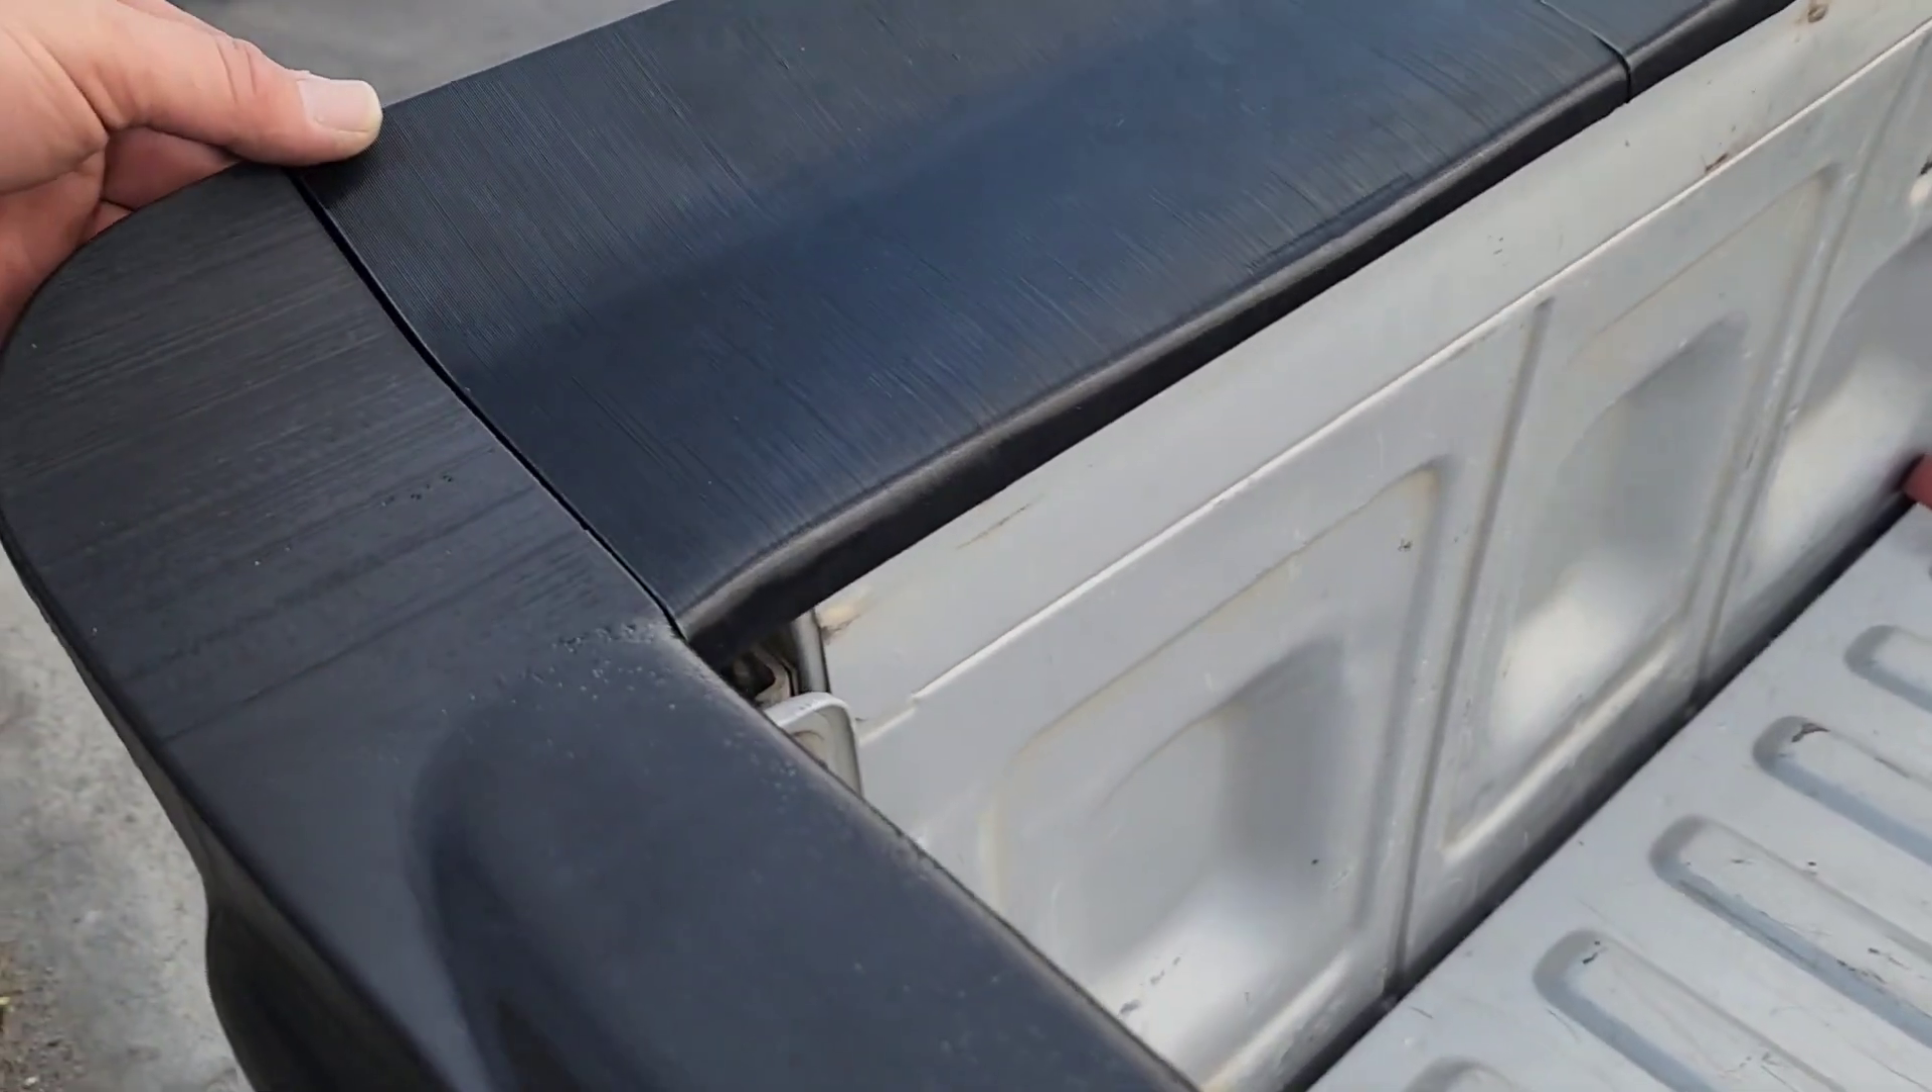Okay so now we got all our pieces down and lined up super nice.